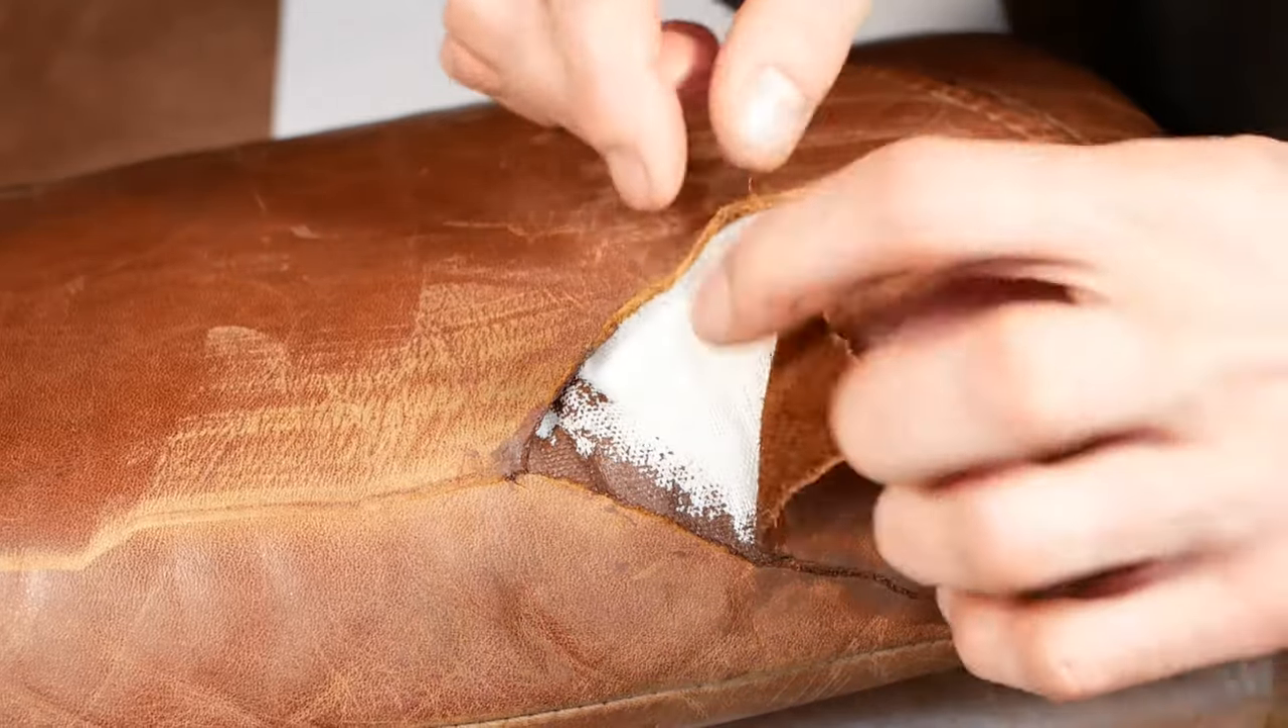OK, I've now got the lower section stuck down, but I haven't stuck the flappy bit down.